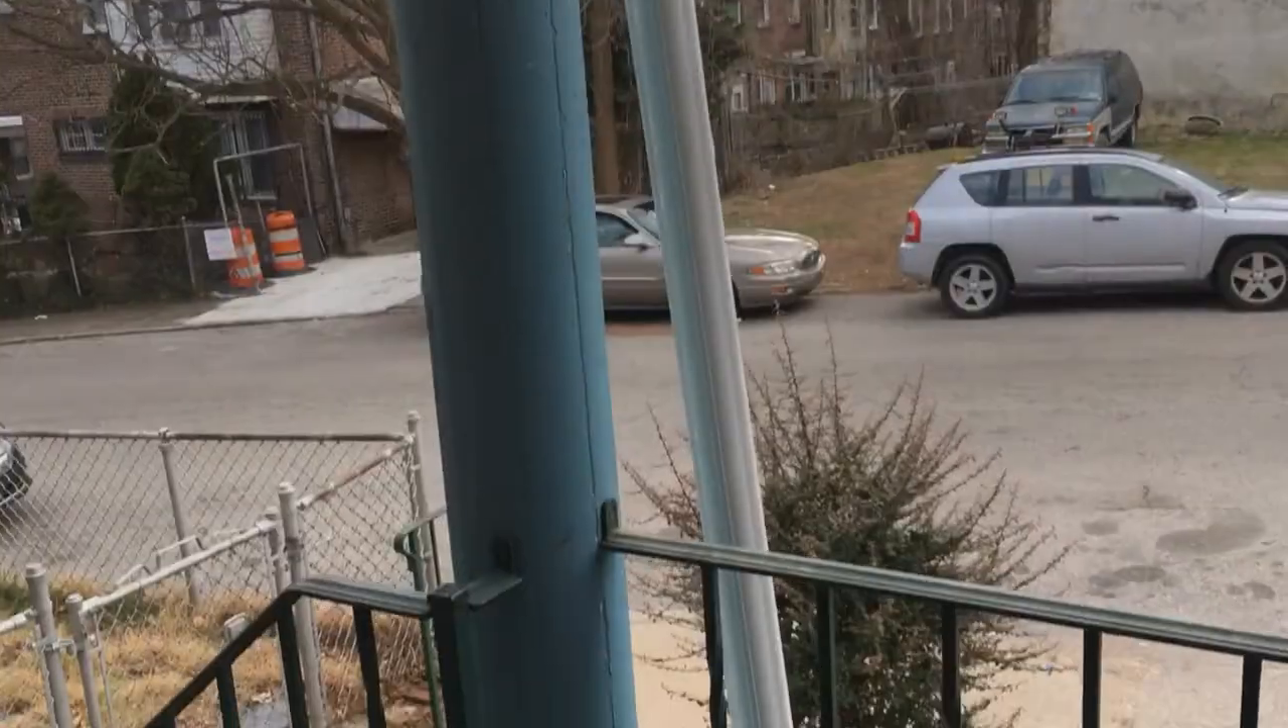So the railing is back on, and the column is back in place.